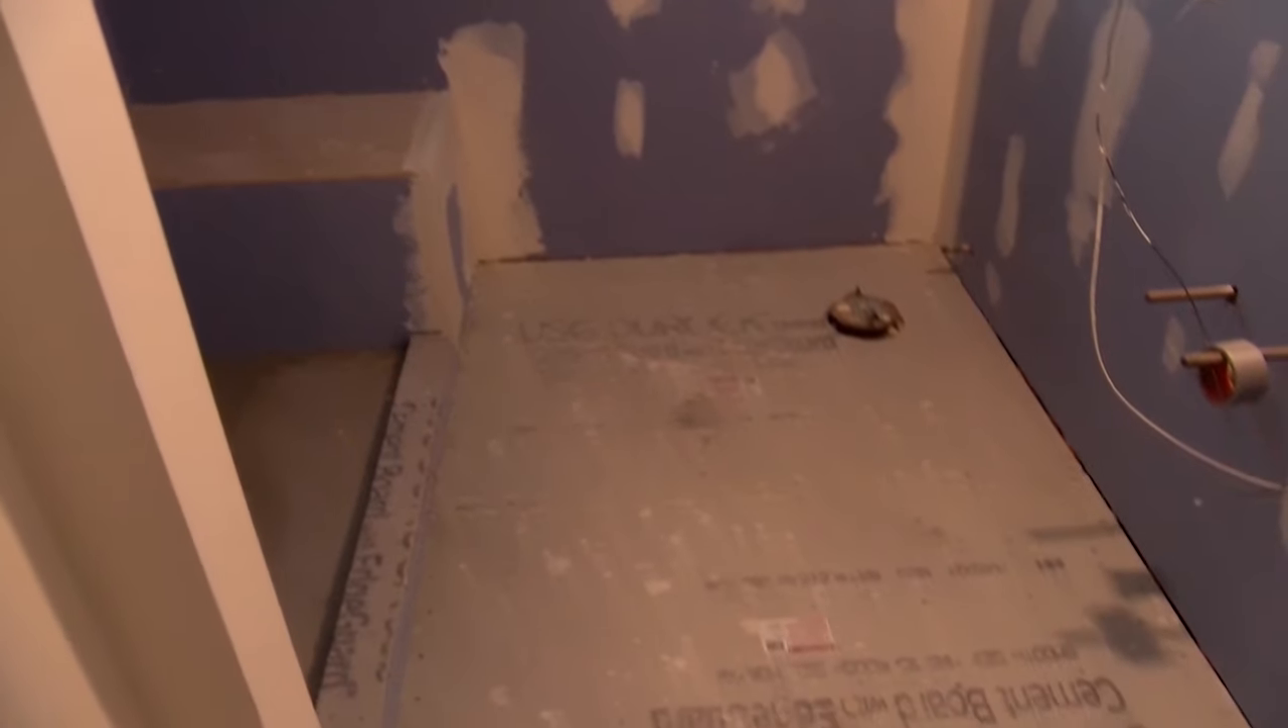The other thing we've done is got all the DuraRock on the floor. And that, all the DuraRock, half-inch DuraRock went down with a thinset.